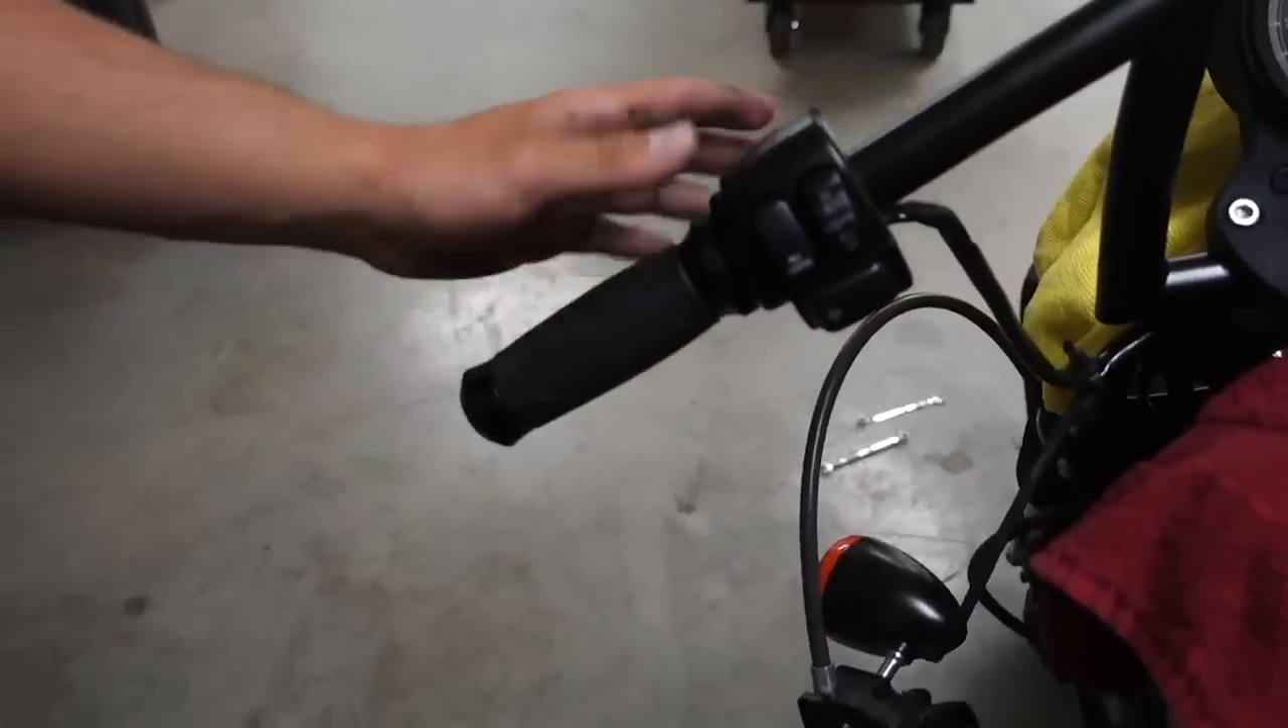Okay guys so I just put on my handle my my handlebar right here my grip and now I'm starting to put on your cable.